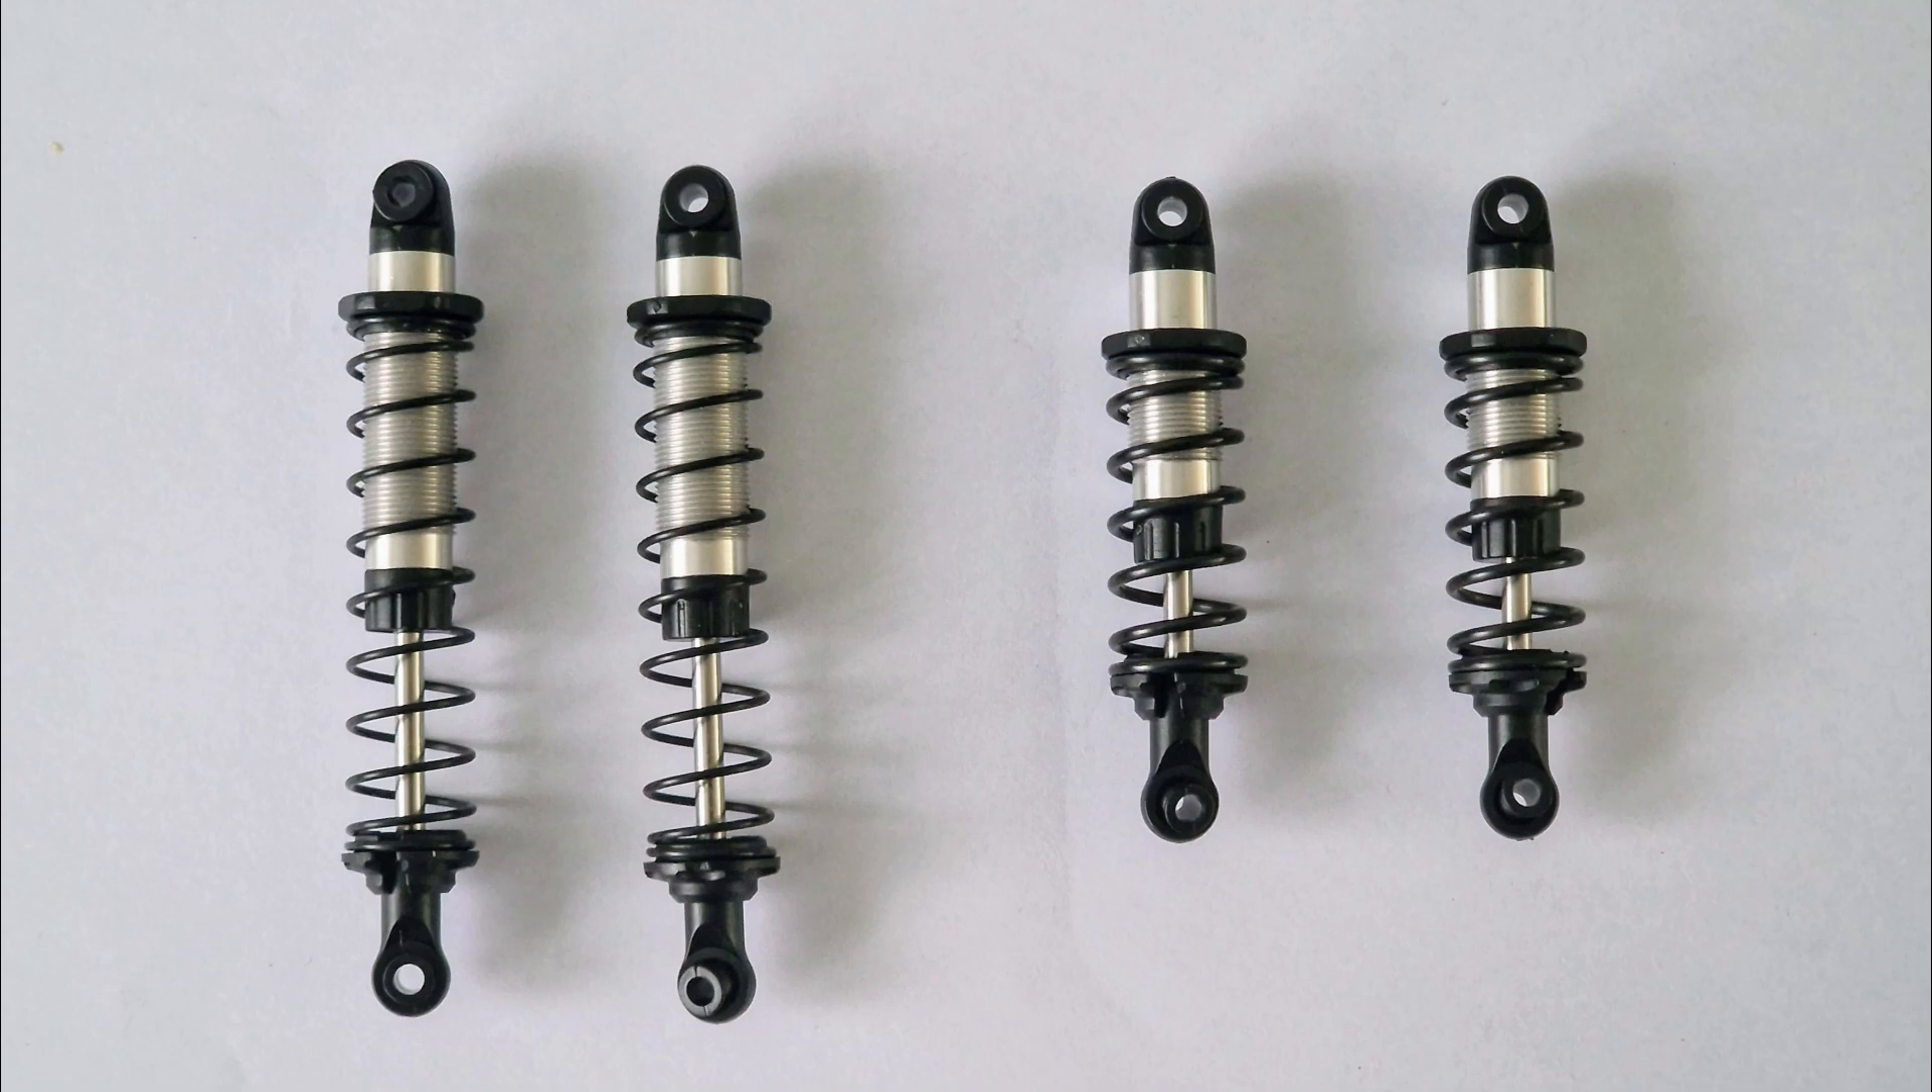And this is the shocks fully assembled the next morning.